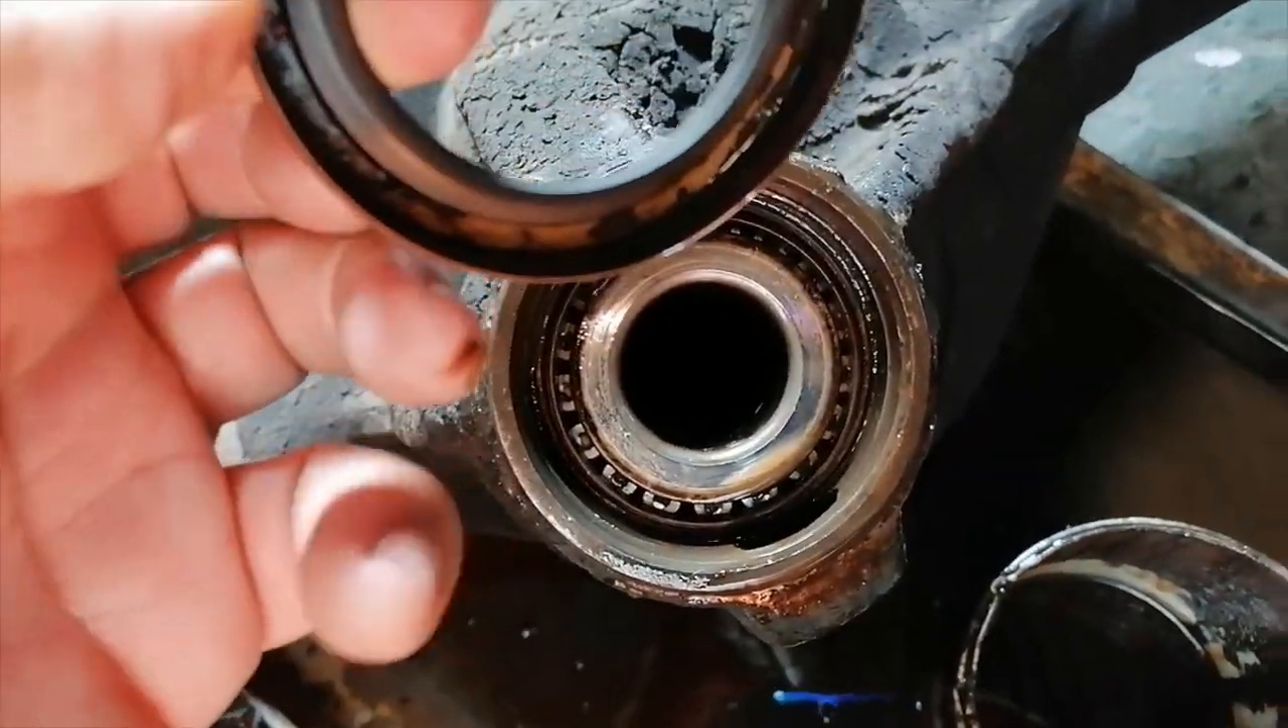Okay guys, I've got the seal out earlier.